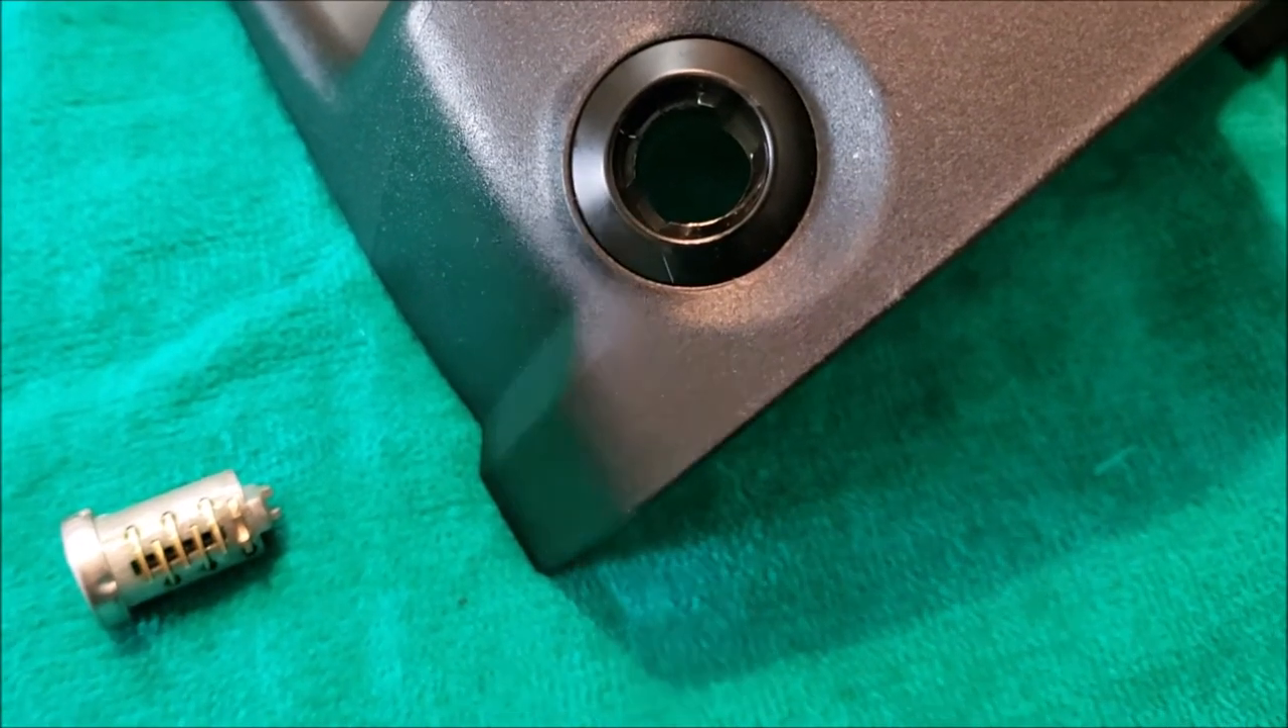All right, and we have the lock cylinder out.